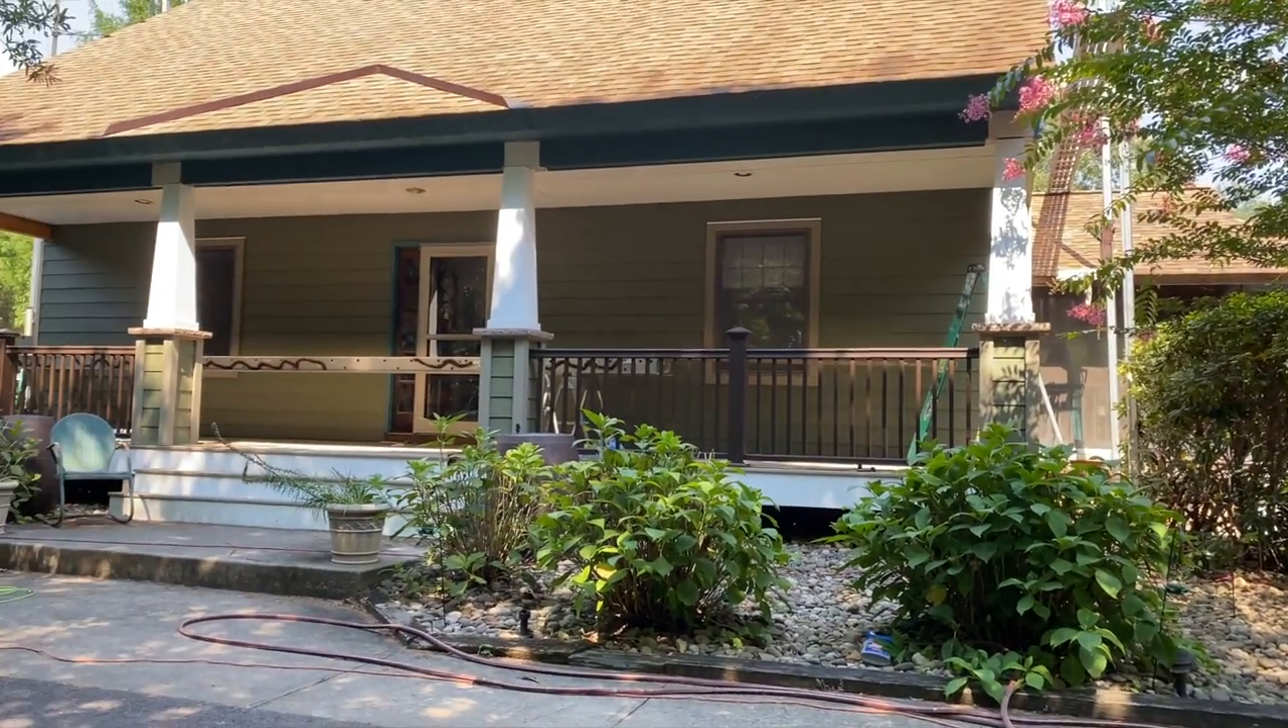Front porch is all done. They have their trim to do, but the siding is done.